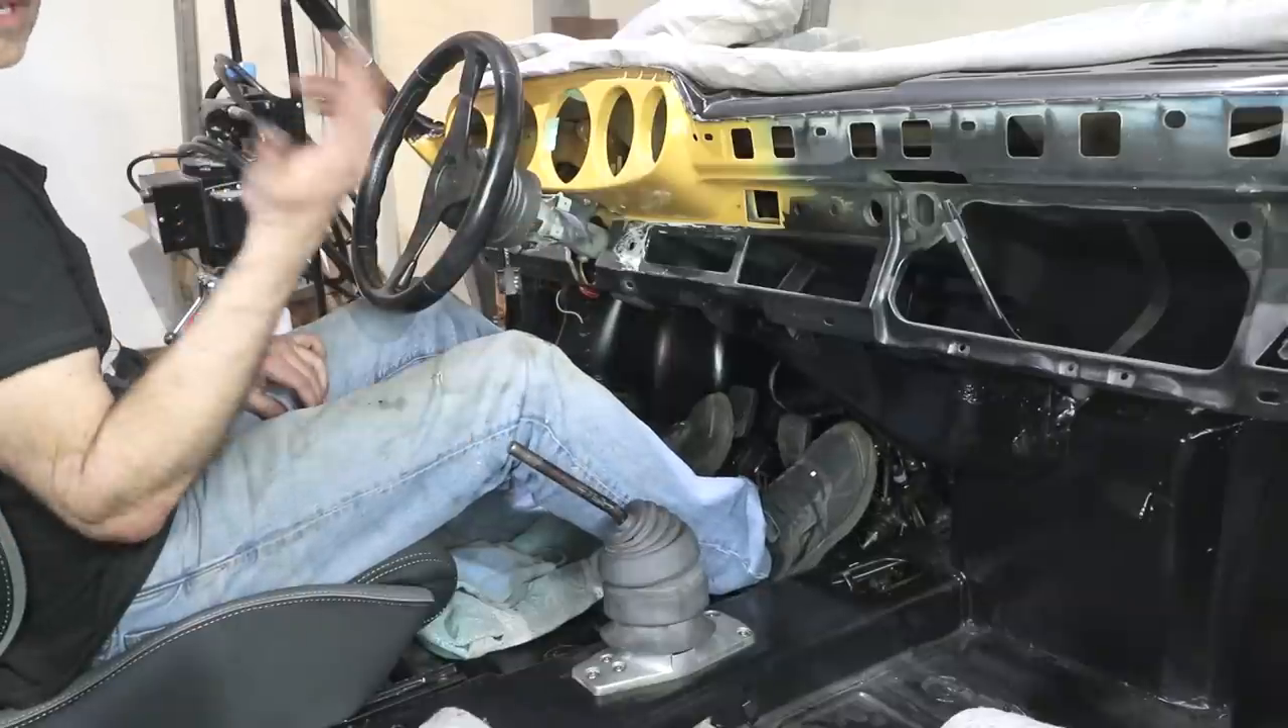No gauges yet. I may or may not put a tachometer in for the first drive.